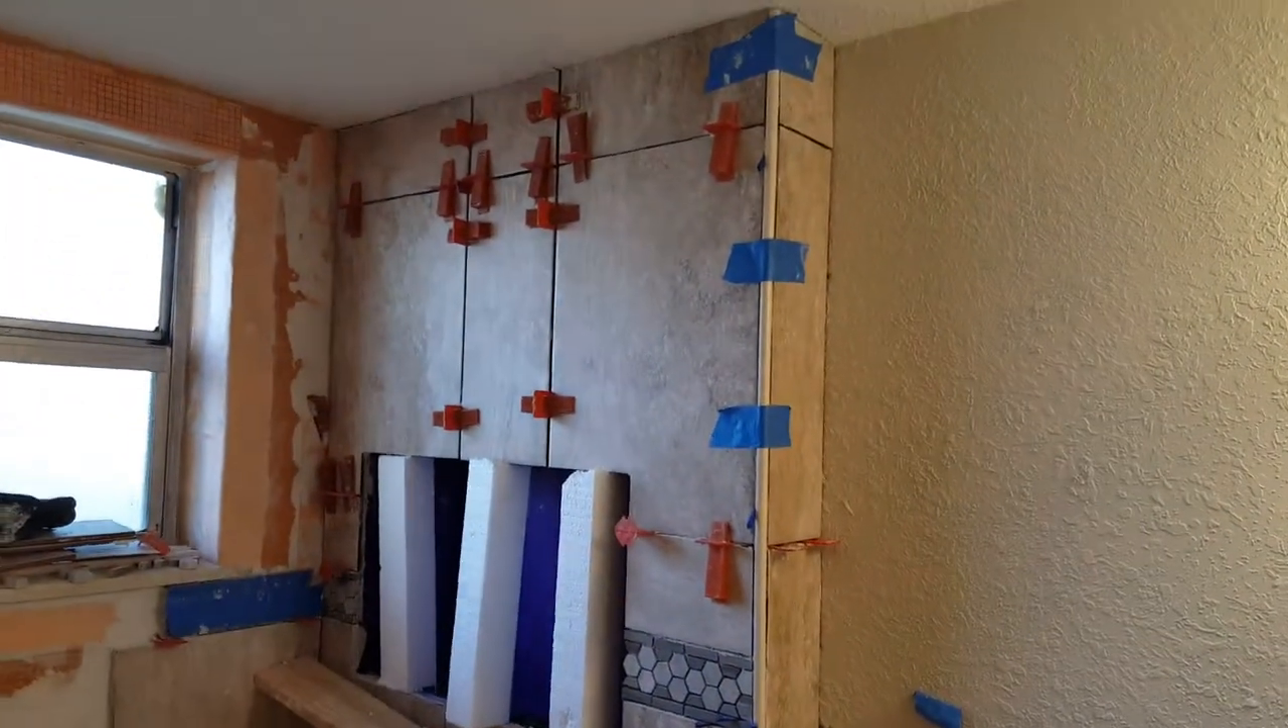We've now gone ahead and completed all the field tiles going up the wall here that has the niche on it.